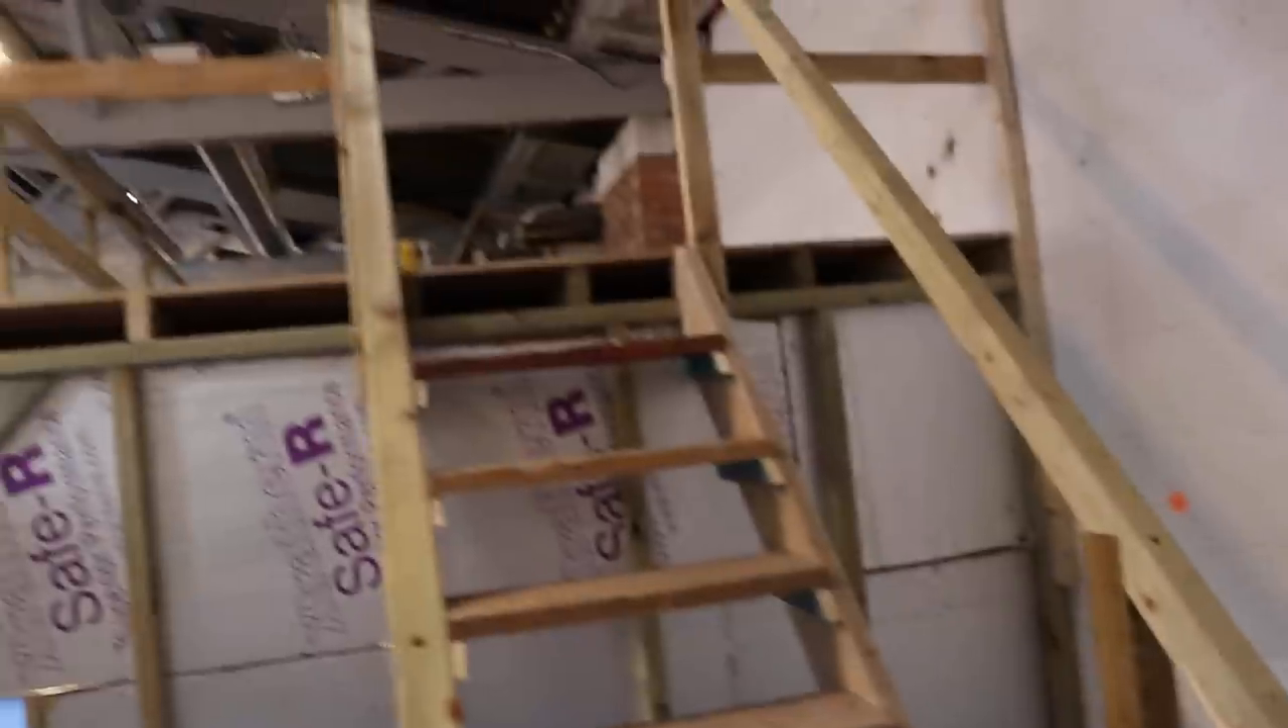Also we've put the staircase into position and the handrails up.